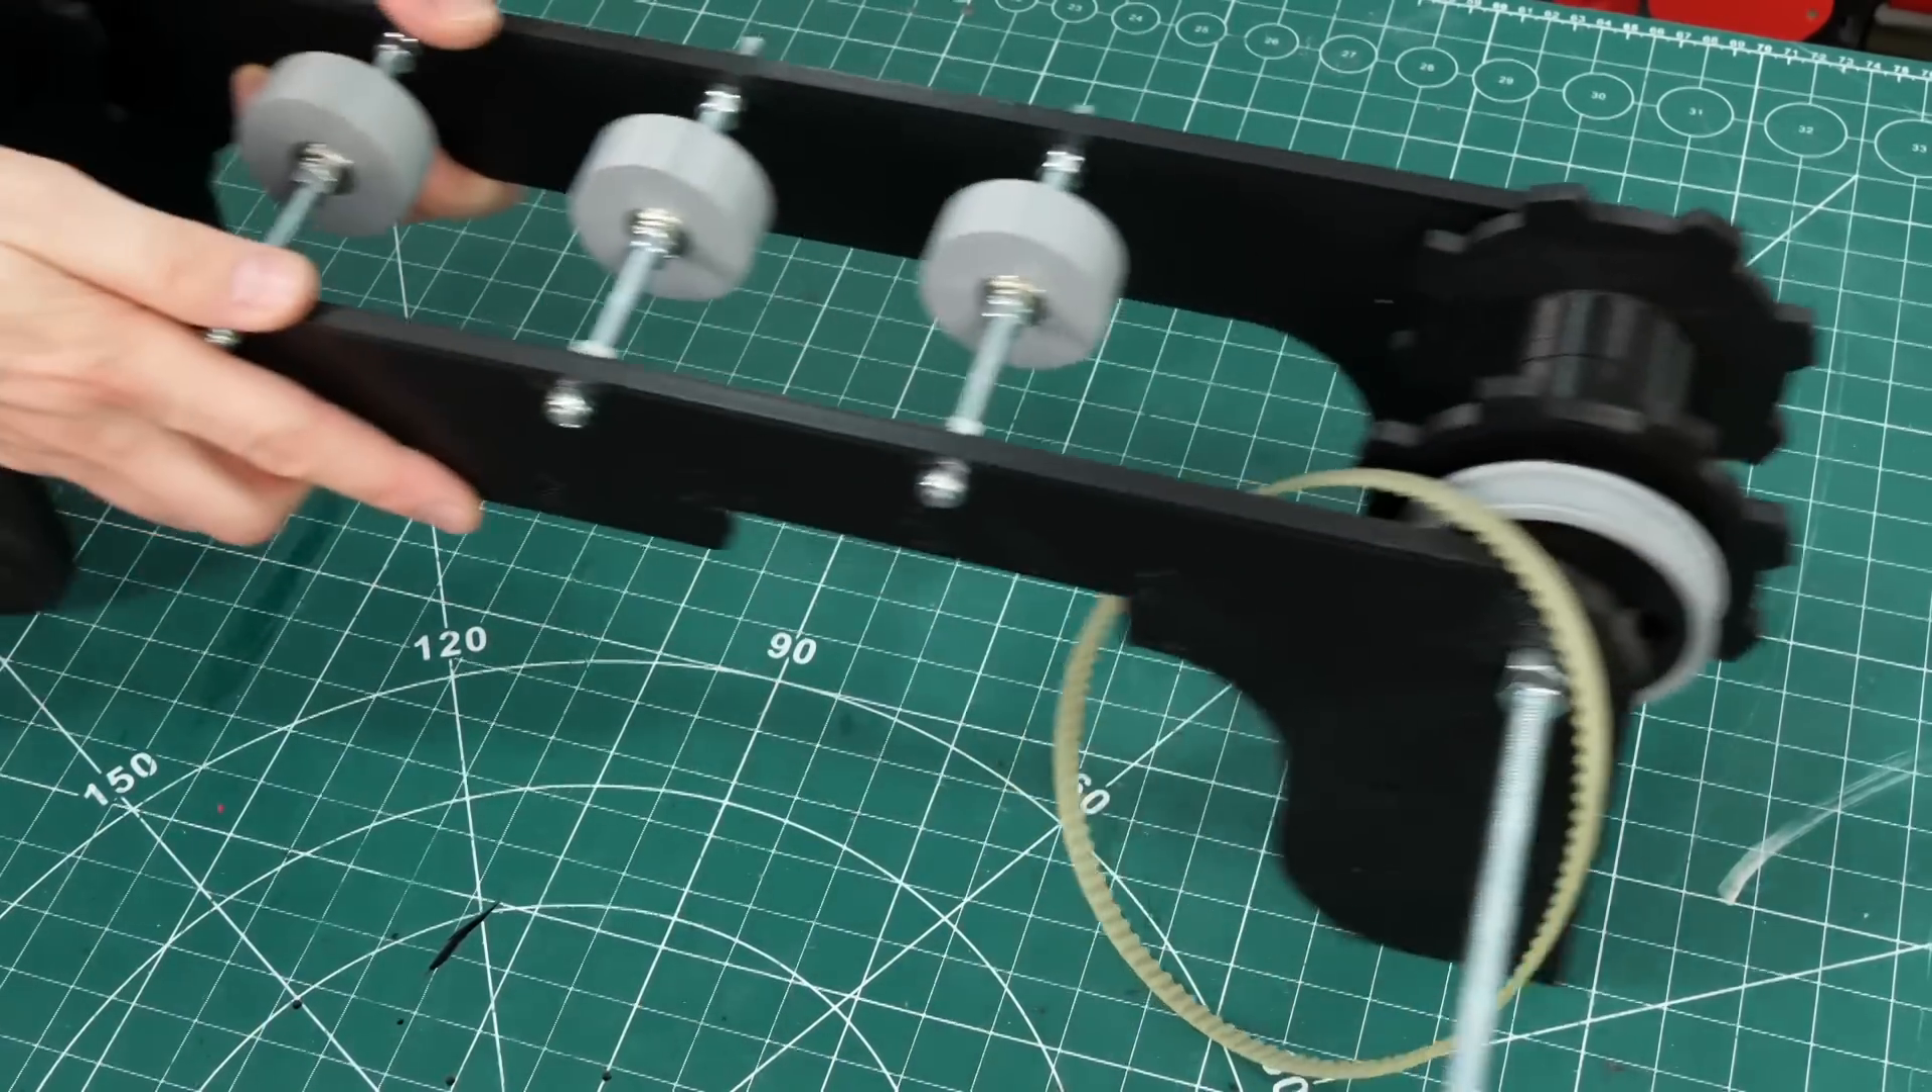I did remember to put the belt on and the pulley so we can drive one of the sprockets later.